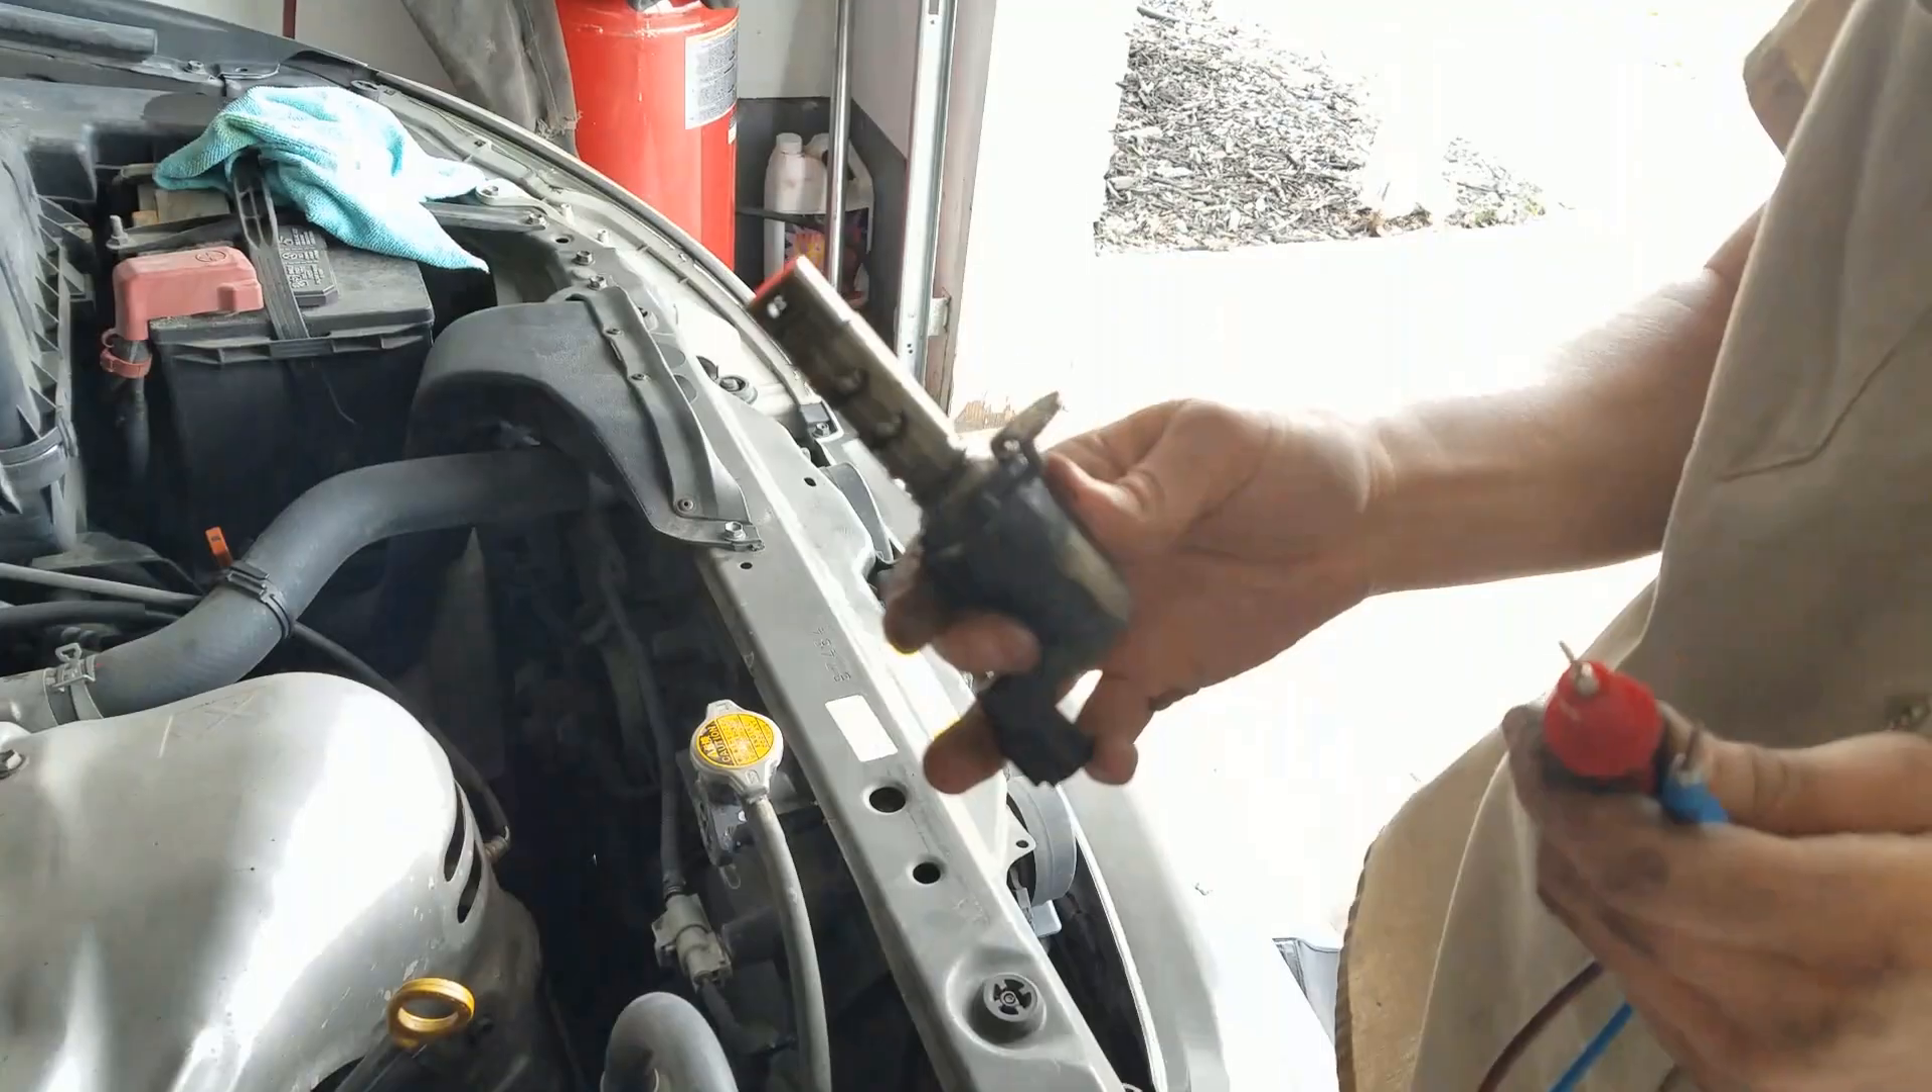Okay, so we've gone ahead and removed the oil control solenoid and valve.